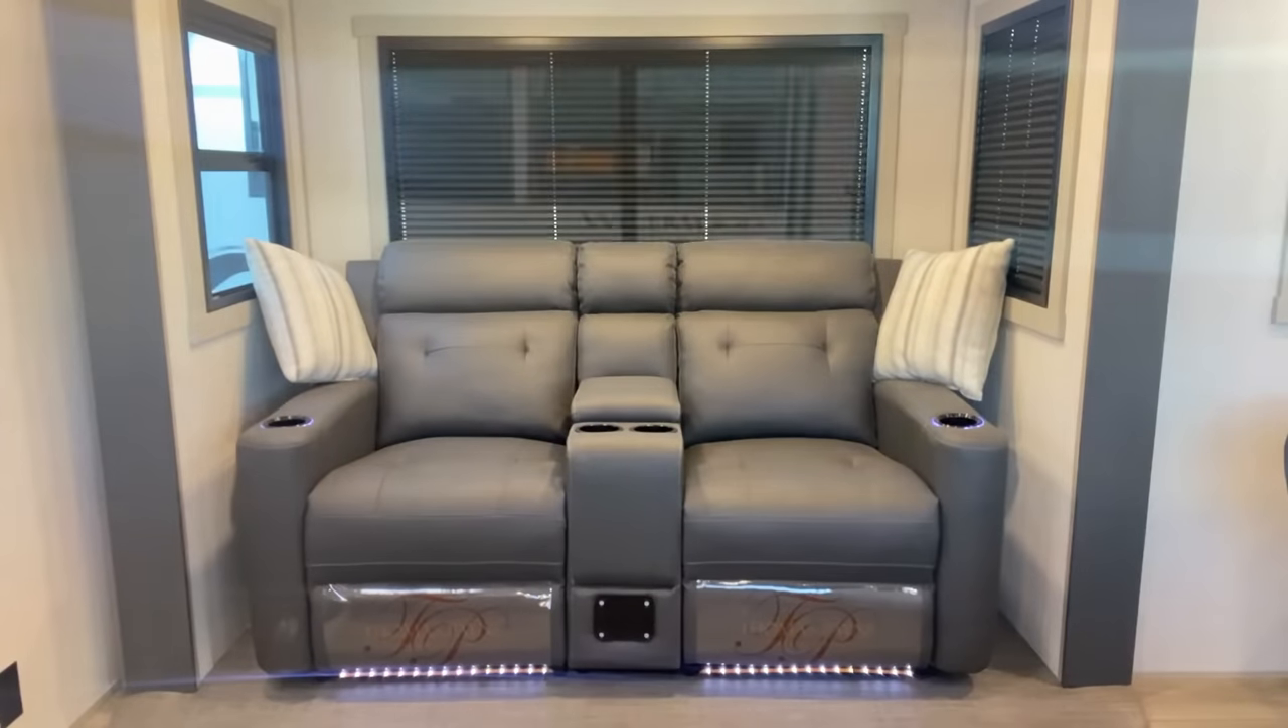You might notice how there's a little bit of a gap on each side of that sofa.